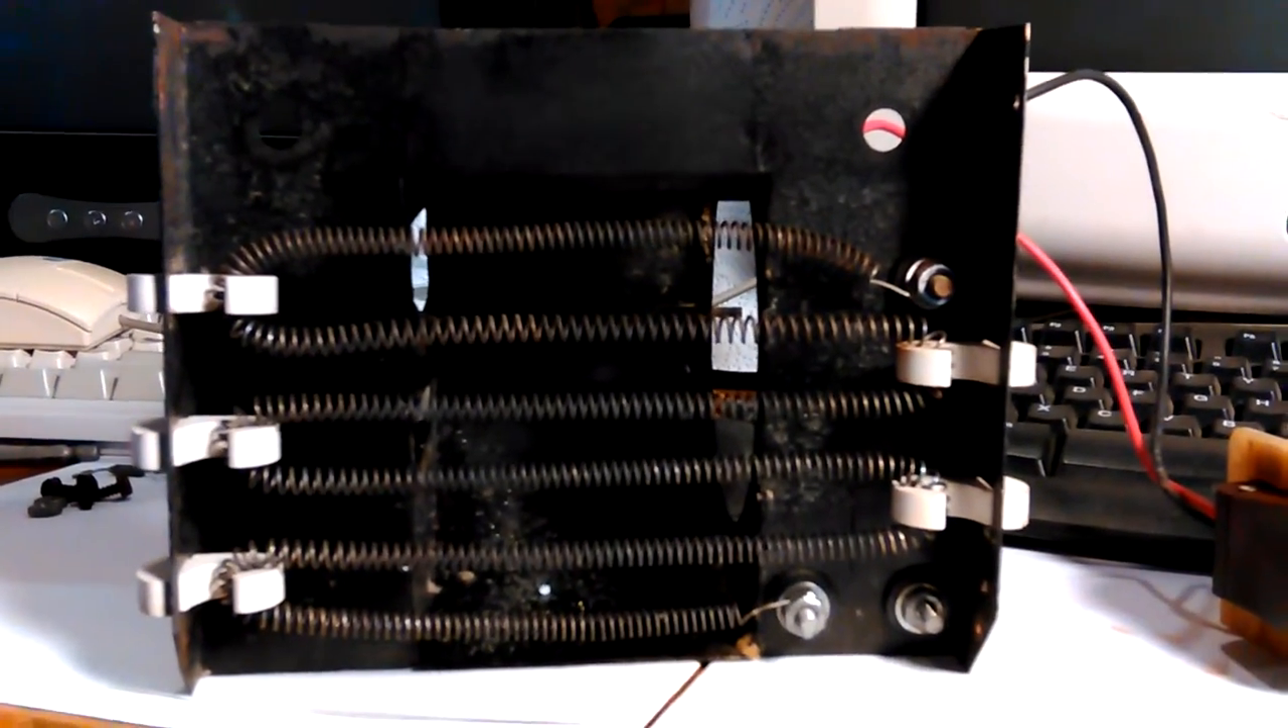This is the old one that I haven't taken the heating elements off of or anything.